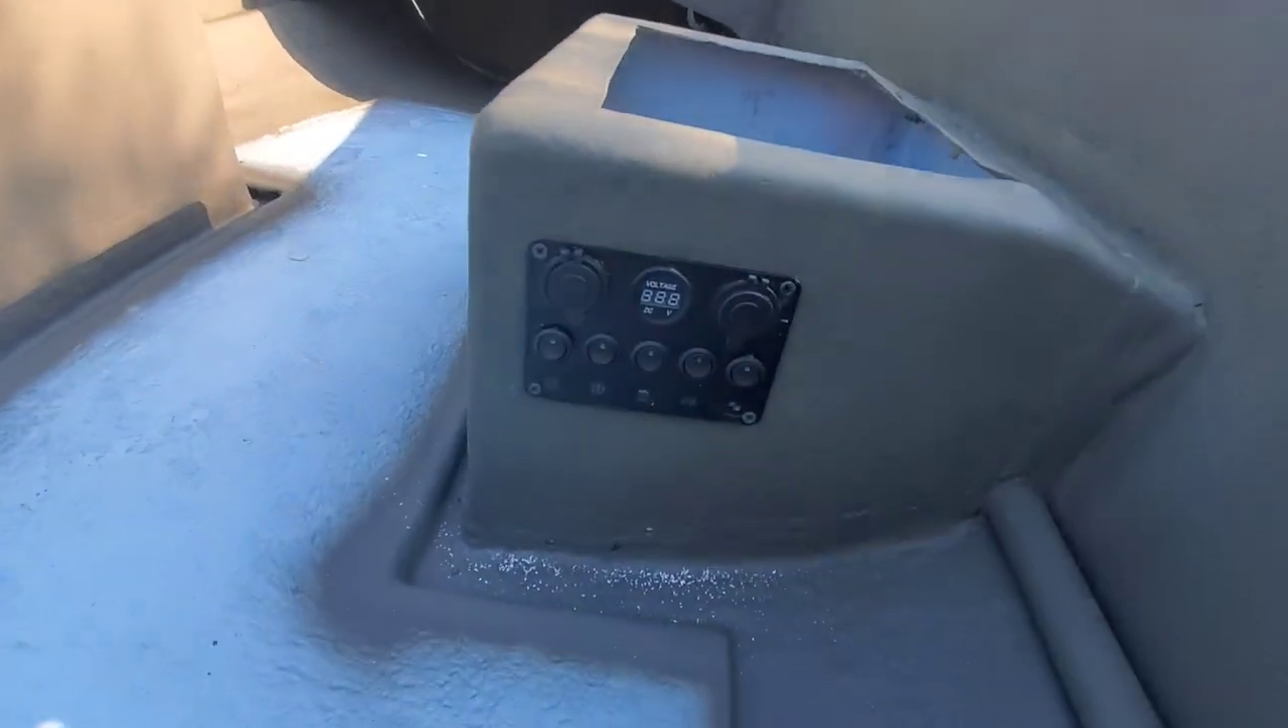Light panel or light switch panel is, uh, installed.